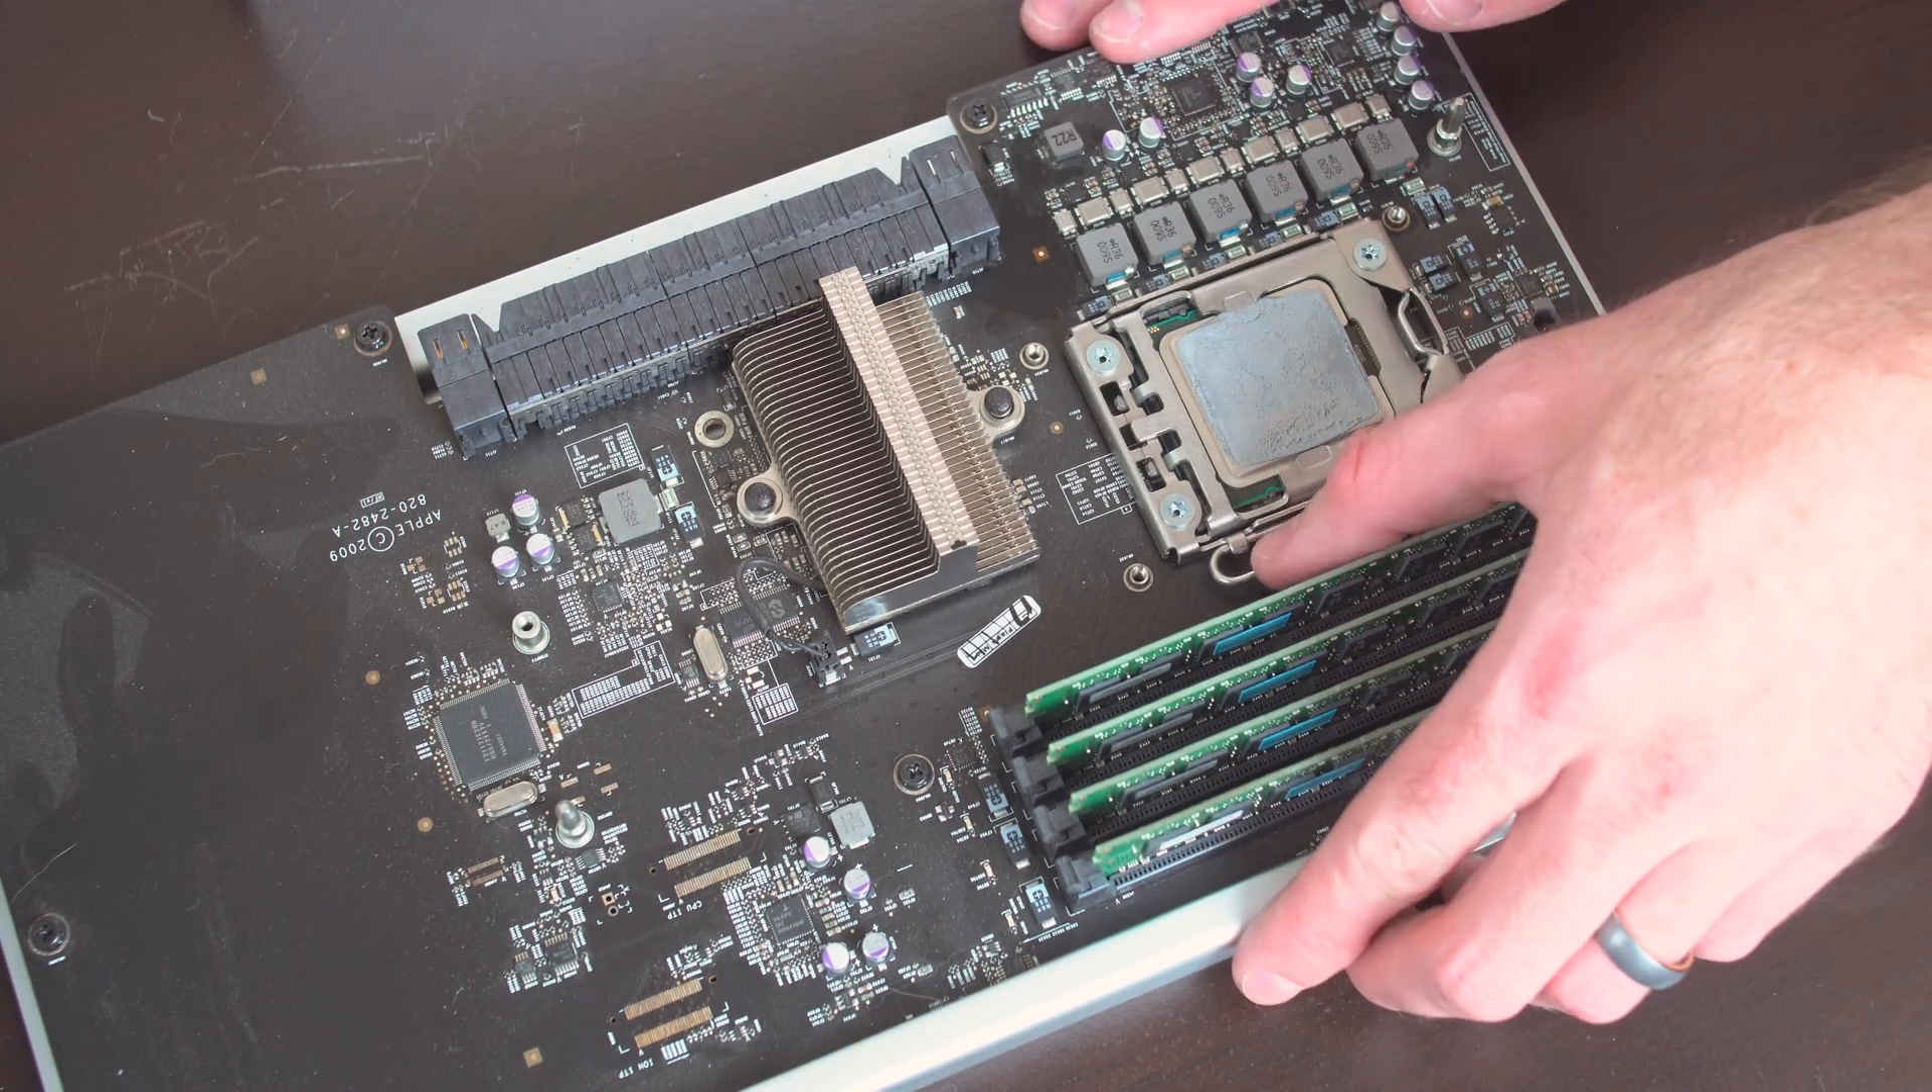Now that we have the heat exchanger off we need to pull the old CPU out.